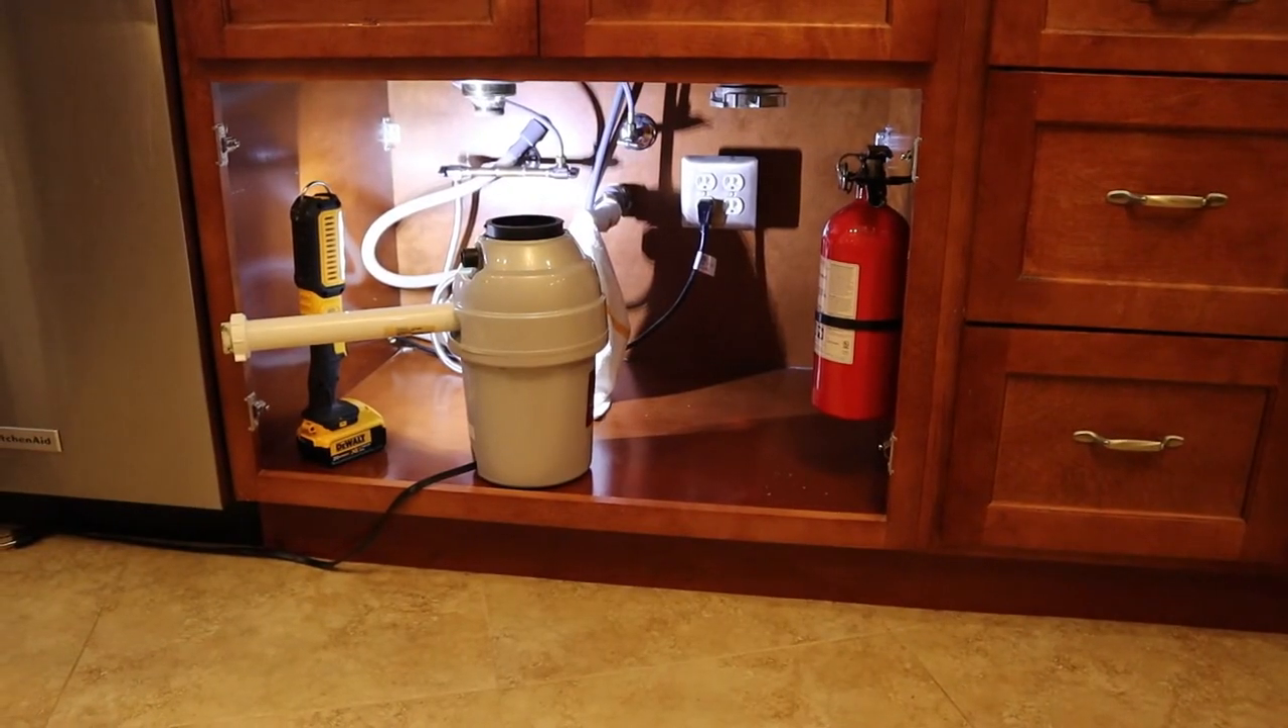So now all we got to do is really just reassemble the plumbing under the sink and the disposal.